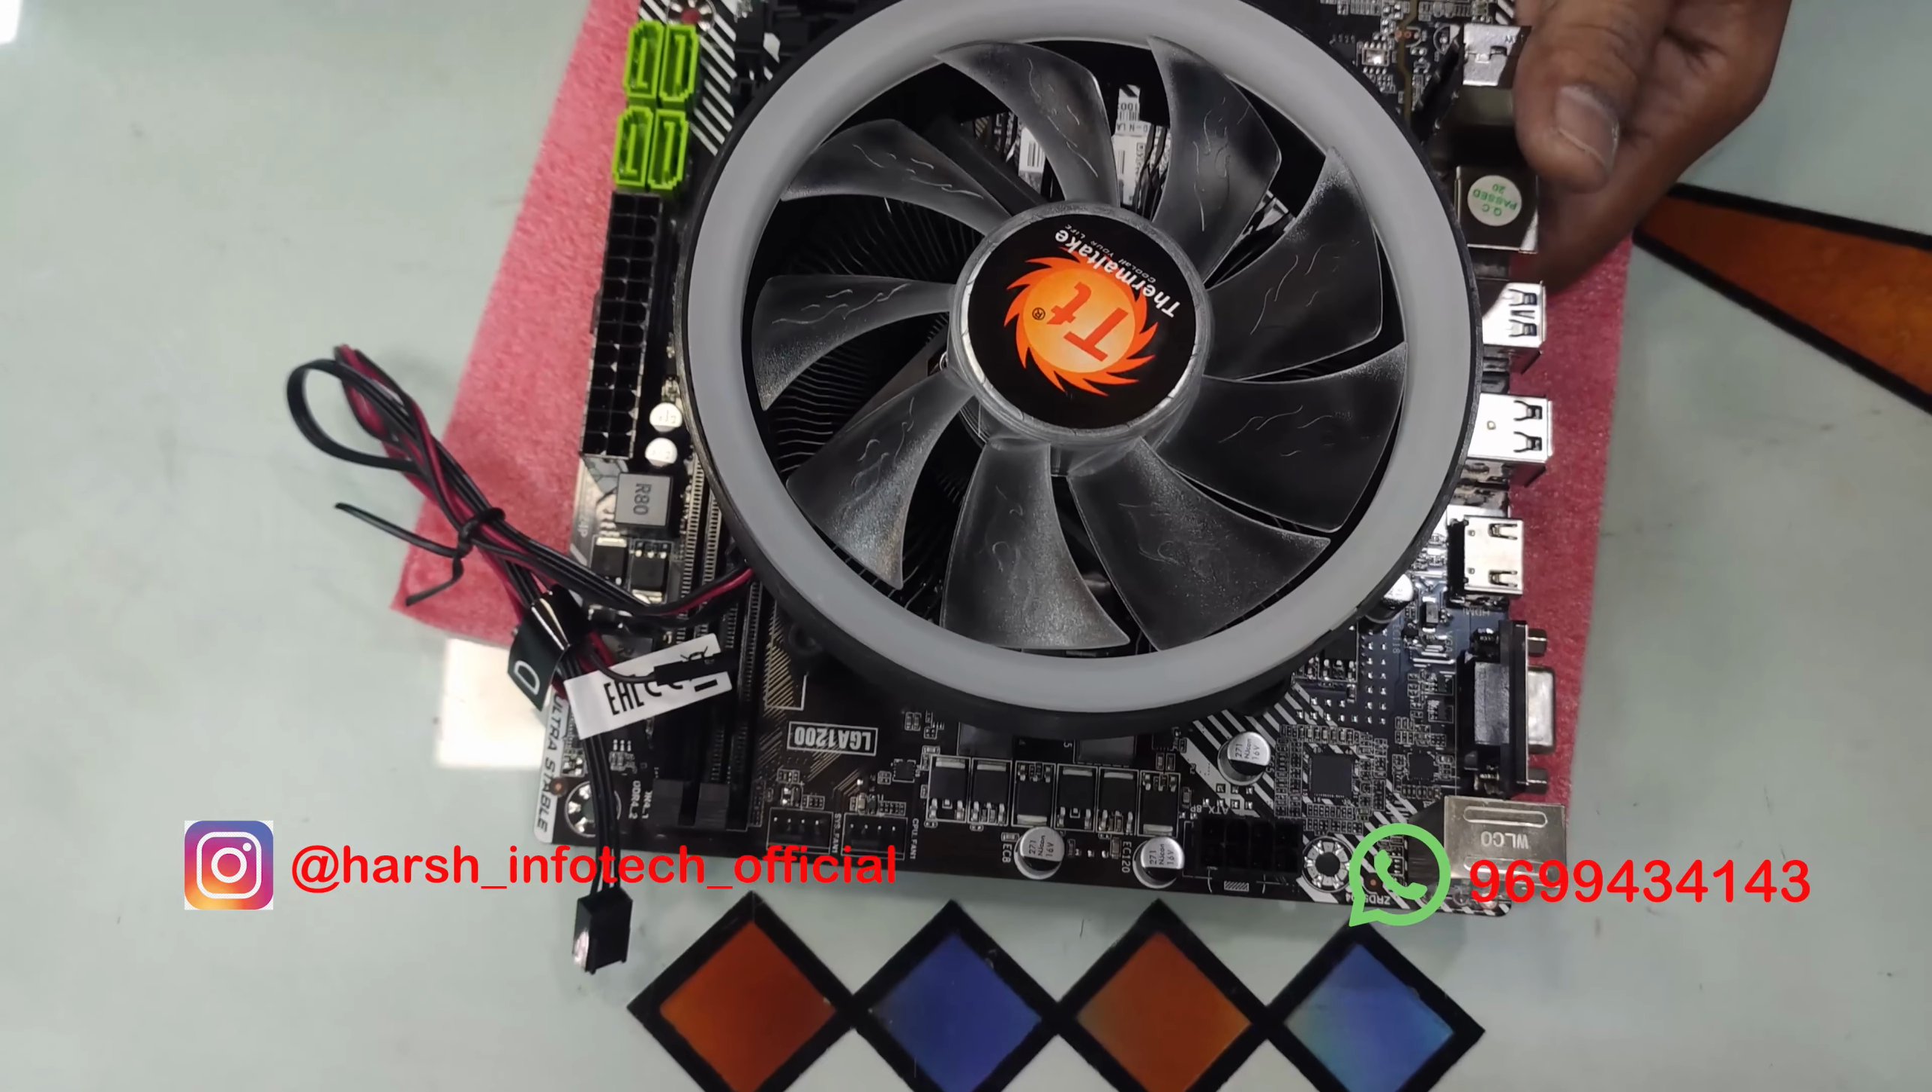यह आप देख सकते हो हमारा फैन लग चुका है।